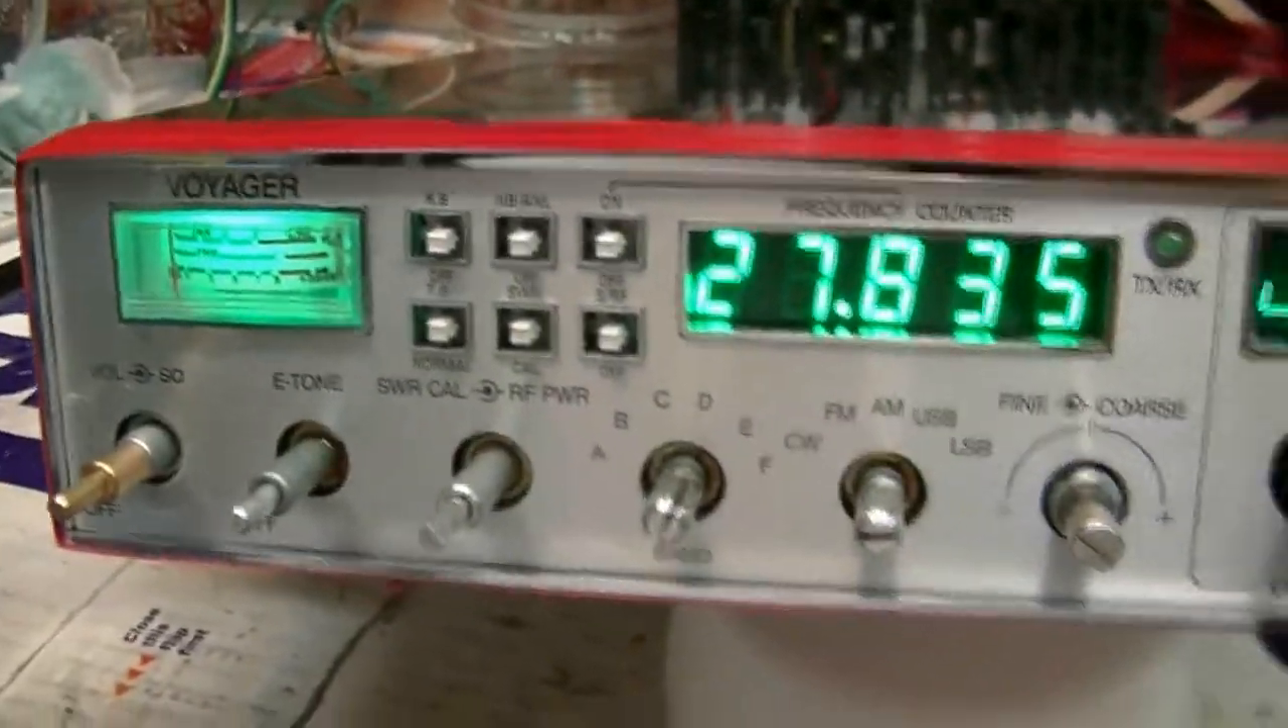I'm not going to put the knobs on because I'm waiting on the decal.